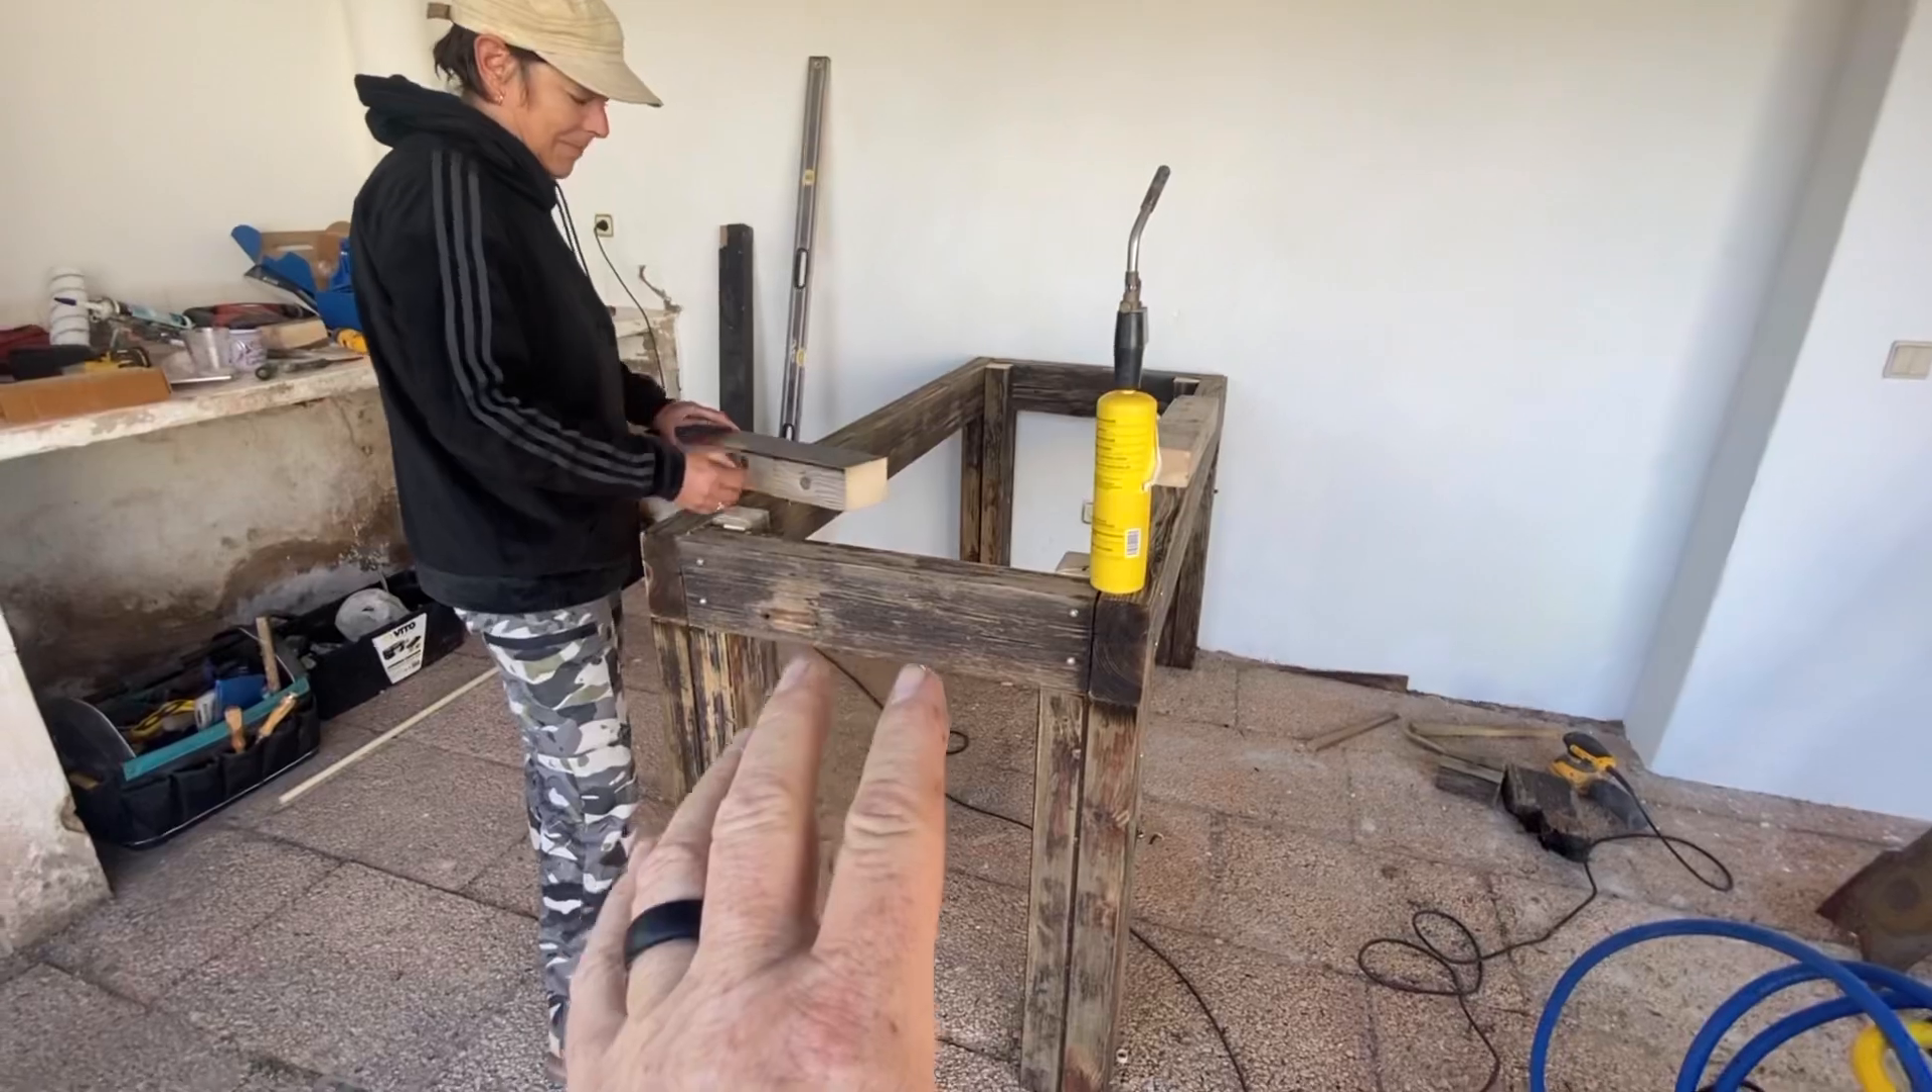So we've now built a frame. We've just got to put some support supports just to stabilise it all.